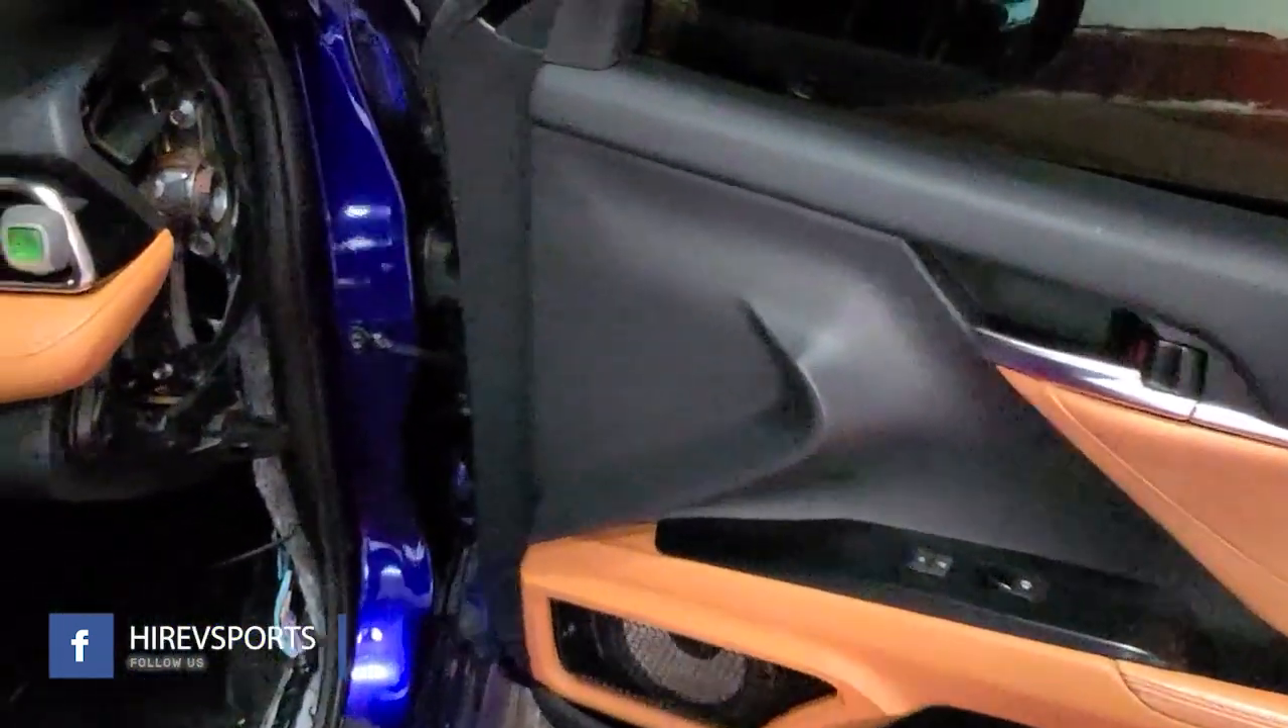Okay guys so the panel is back on.